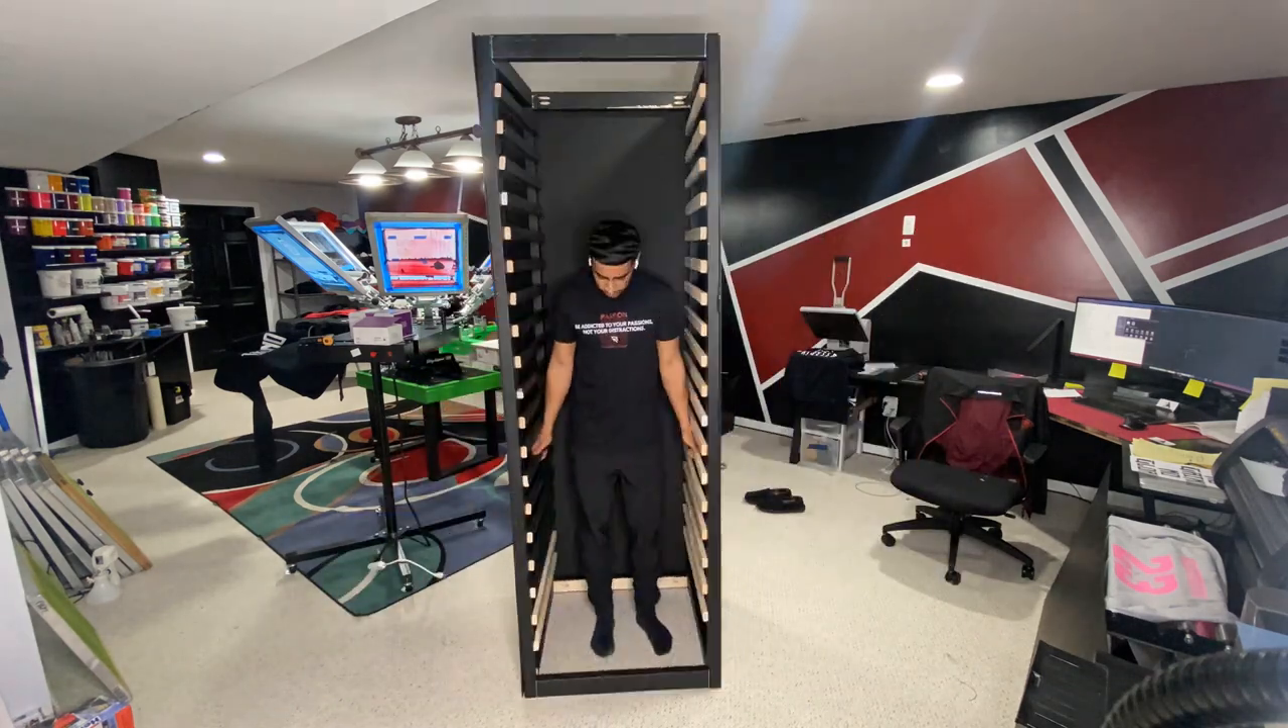I got three of the walls up. Not the front.